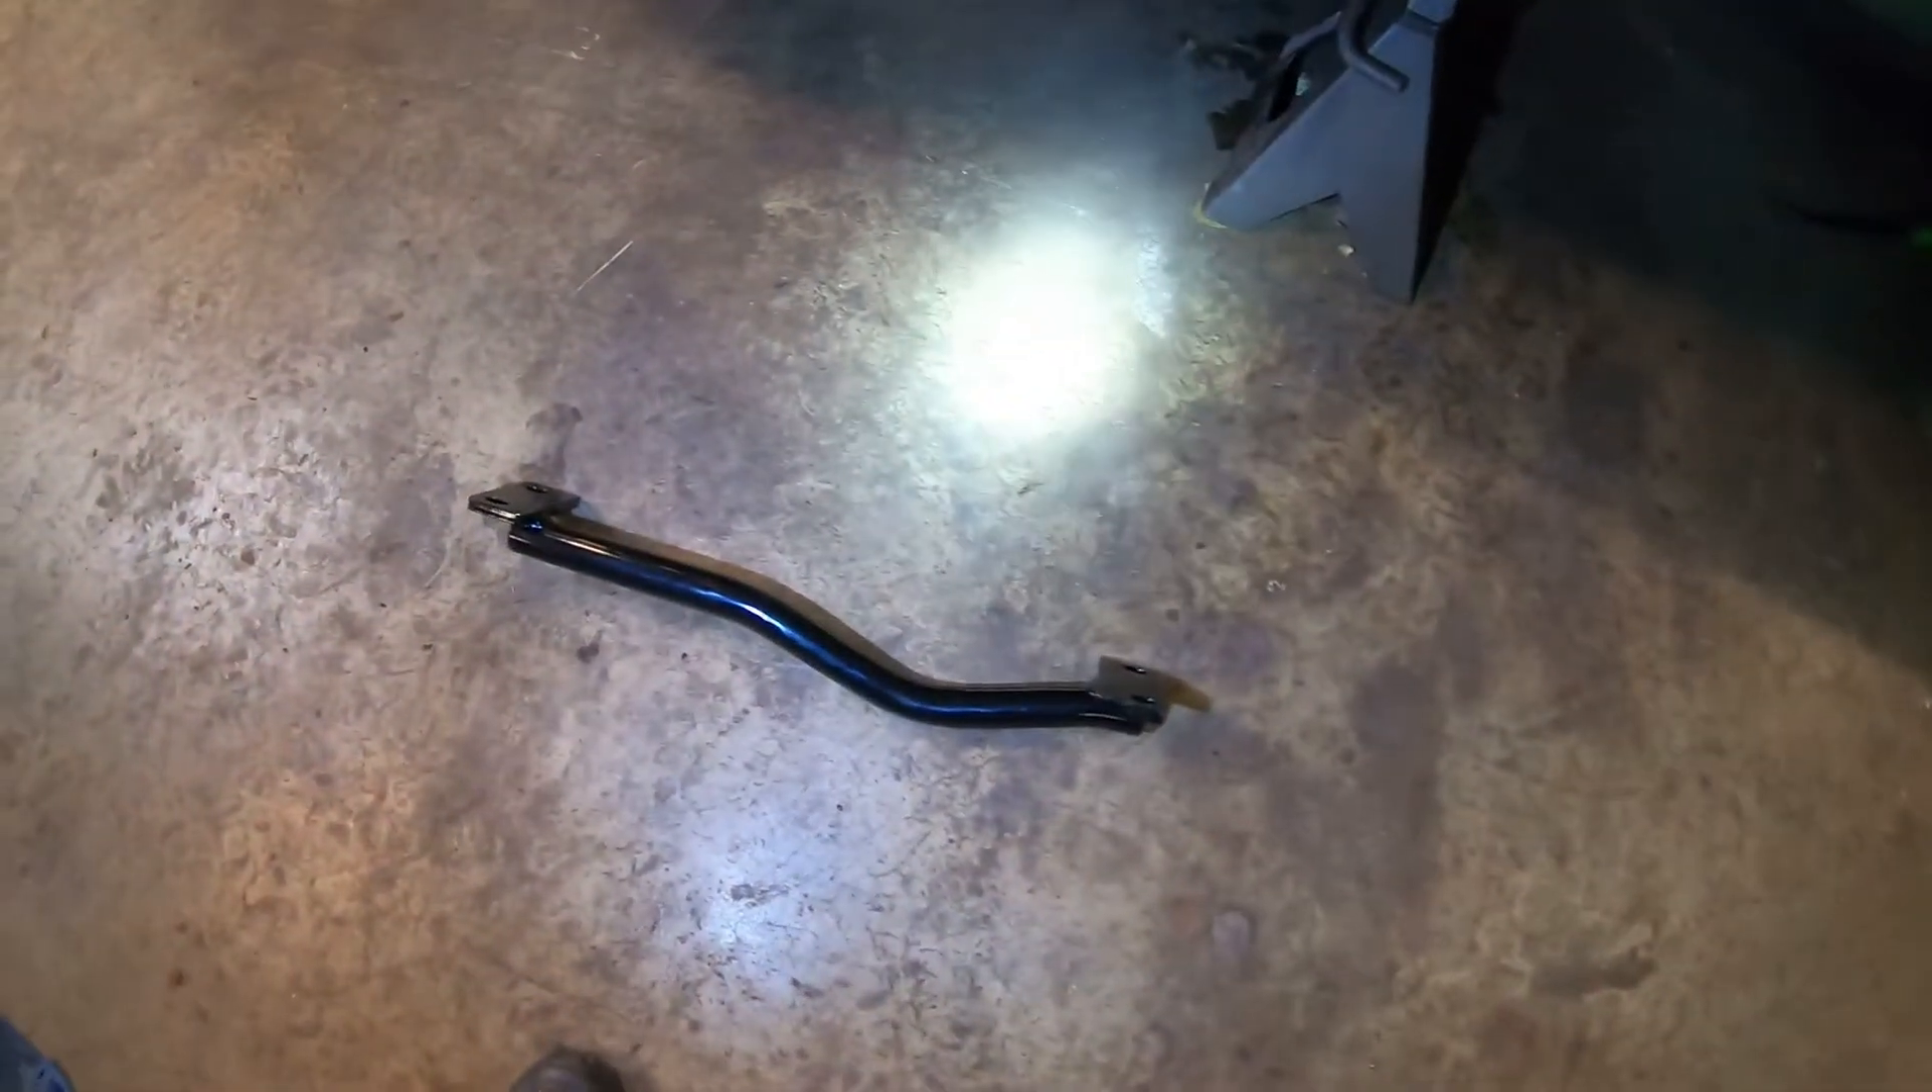So, uh, what I have left to do, I need to get the, the new tunnel brace put in.